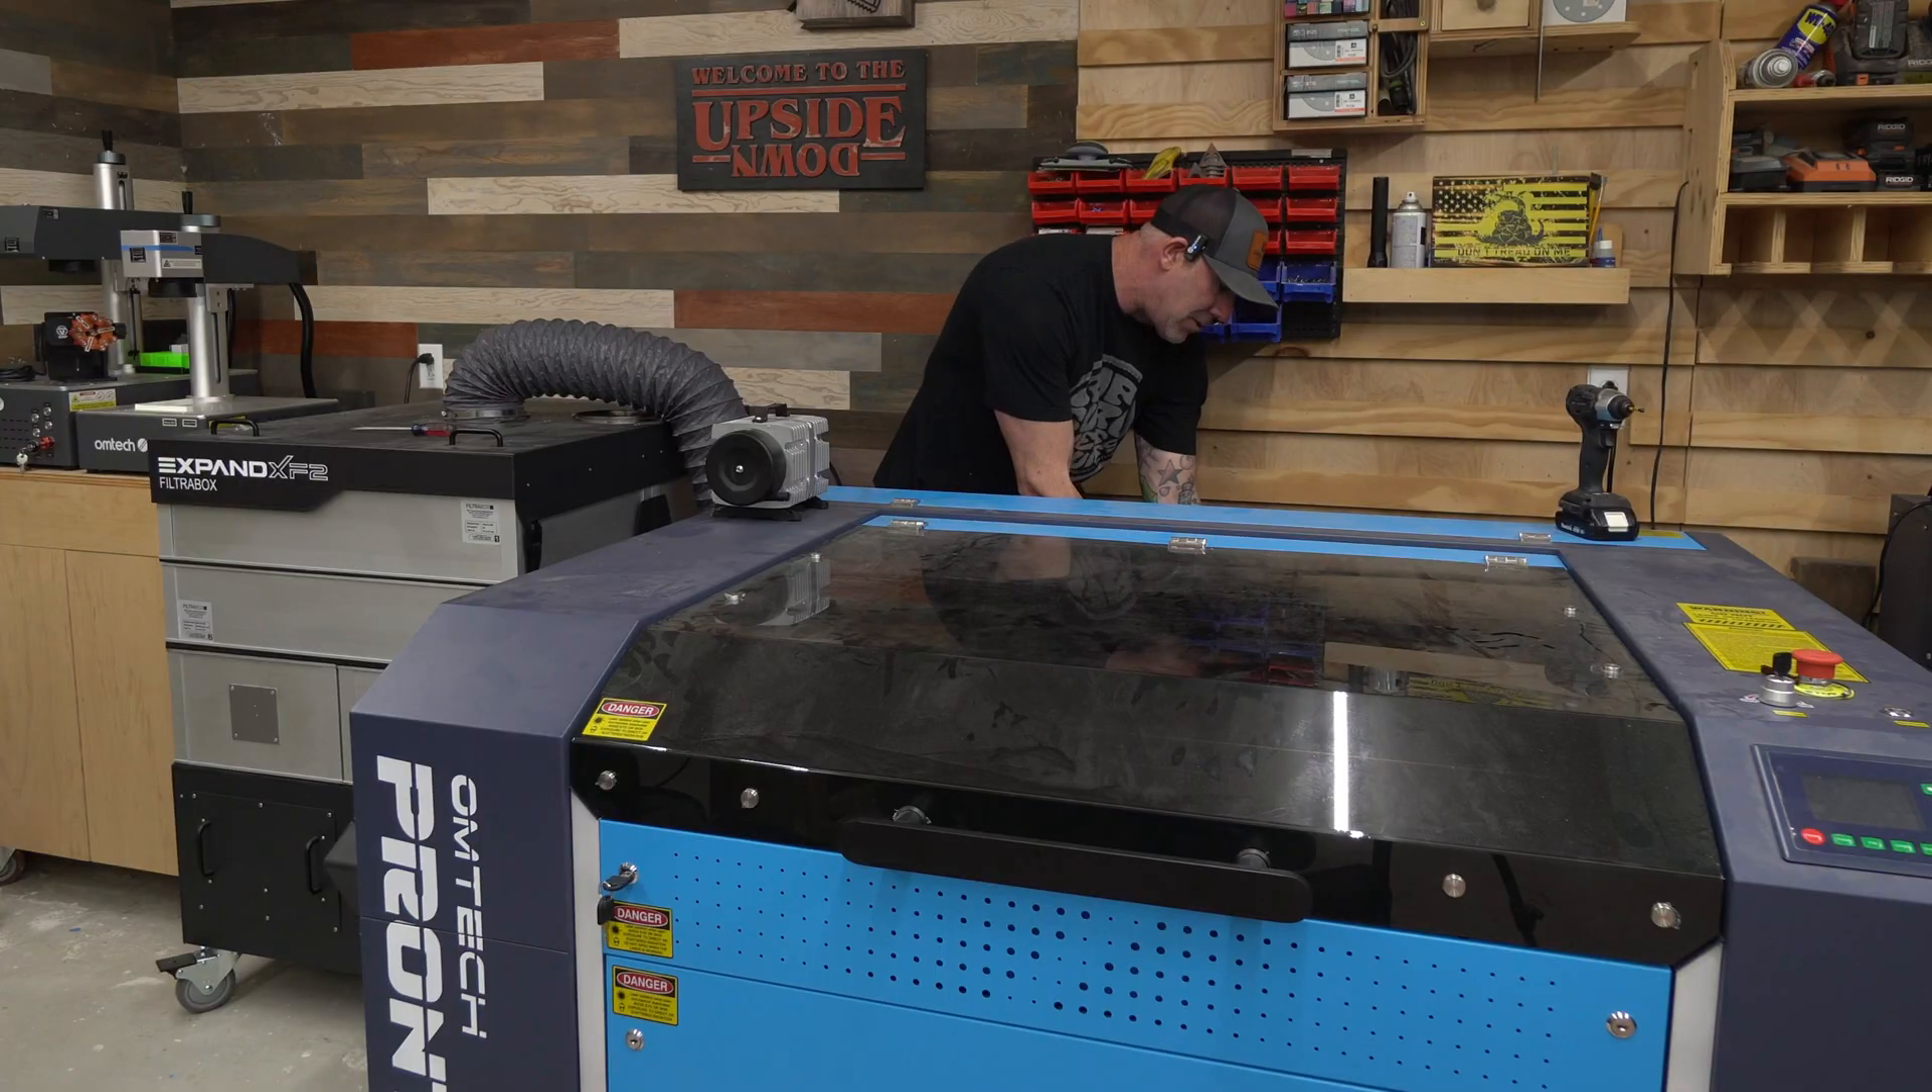Go ahead and install that on the top side of your filter box. Now that we have the extraction hose mounted to the top side of the filter box, we've moved to the backside of the Pronto 40.